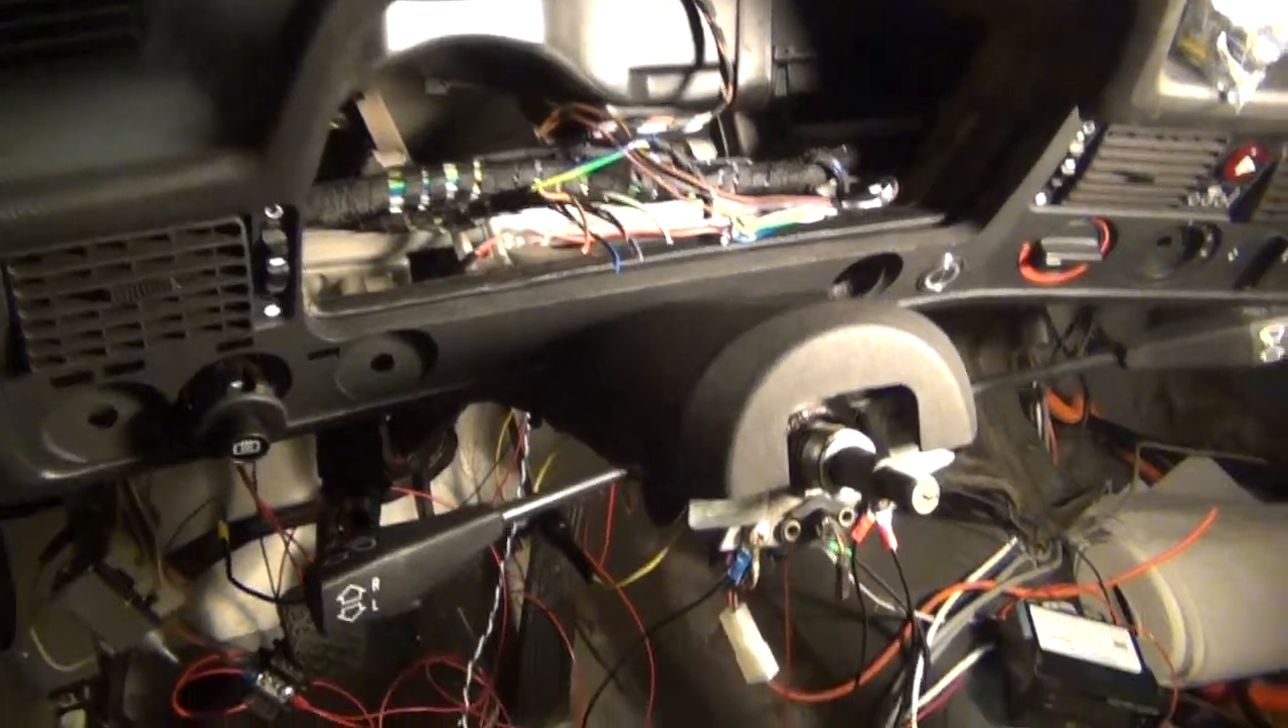Dashboard's getting a little more put together. Just need to put the instrument cluster back in.